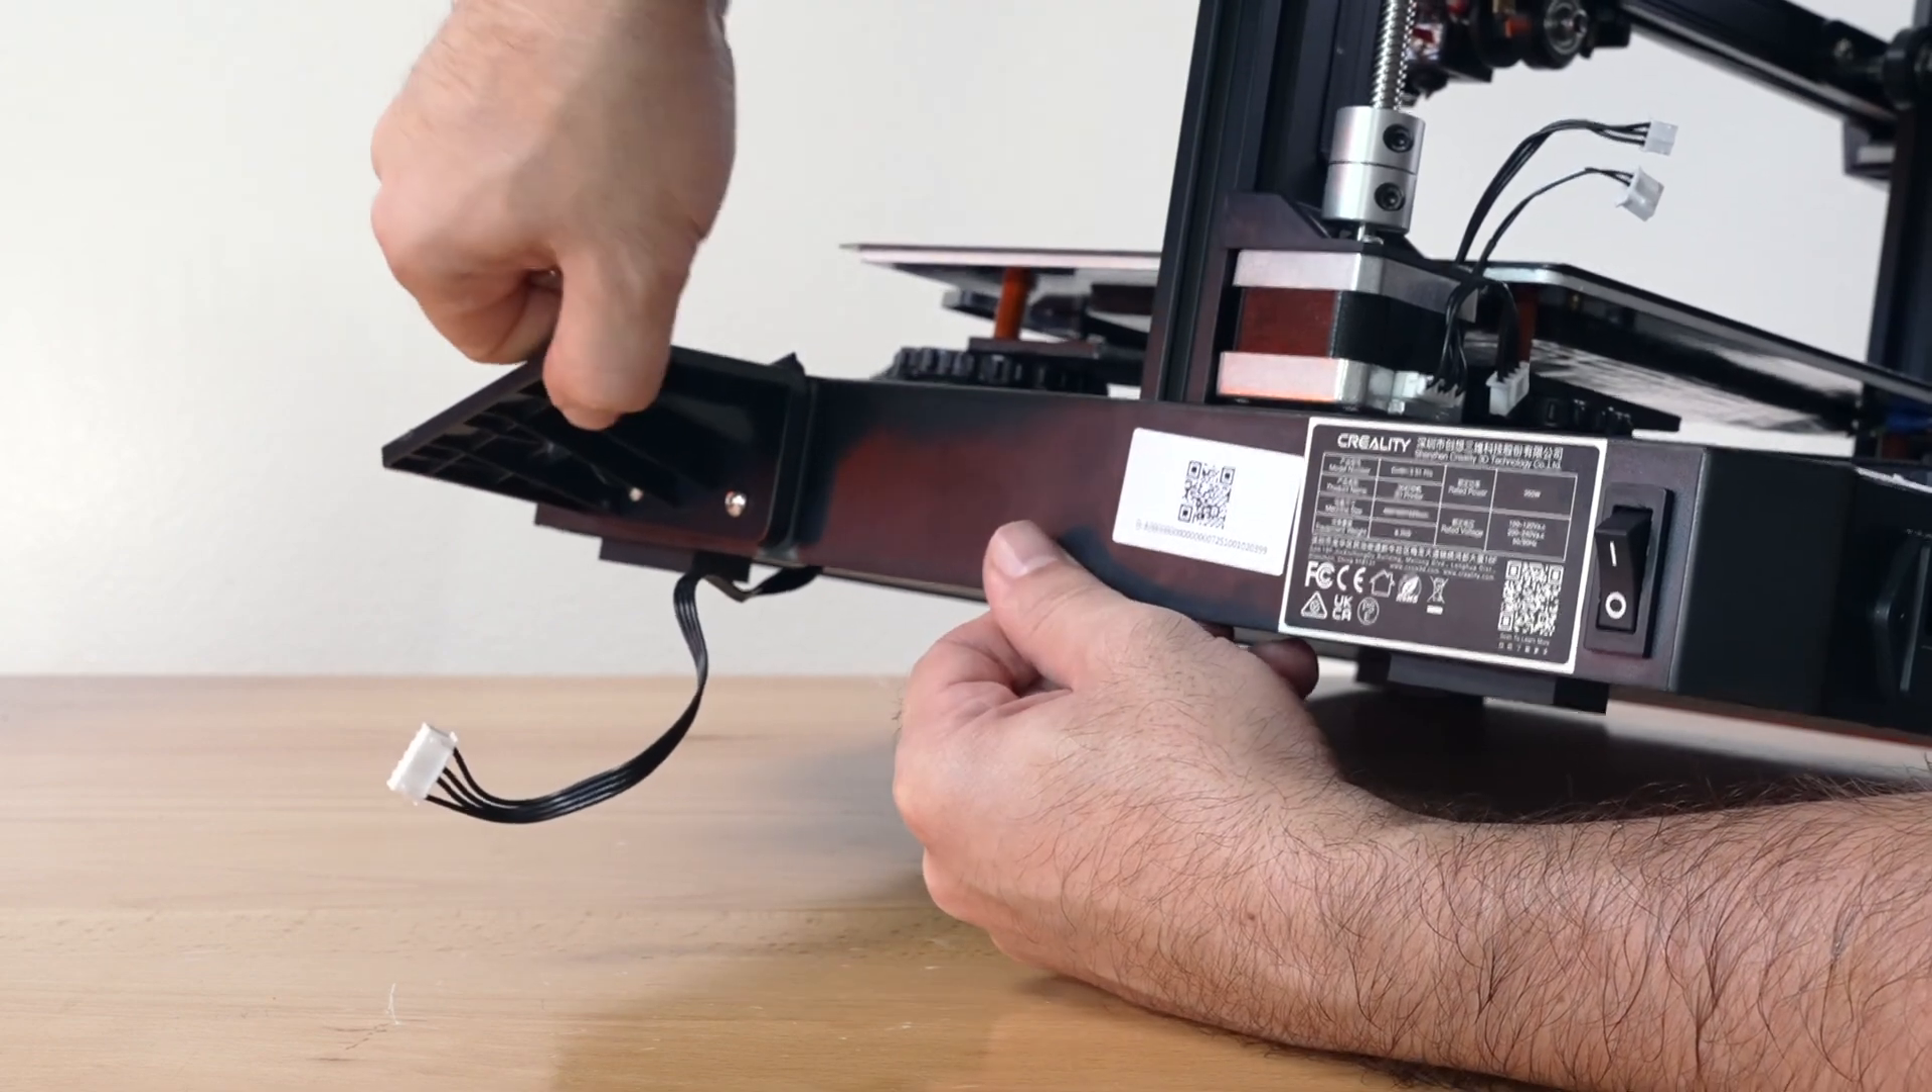And simple as that our display bracket is on.